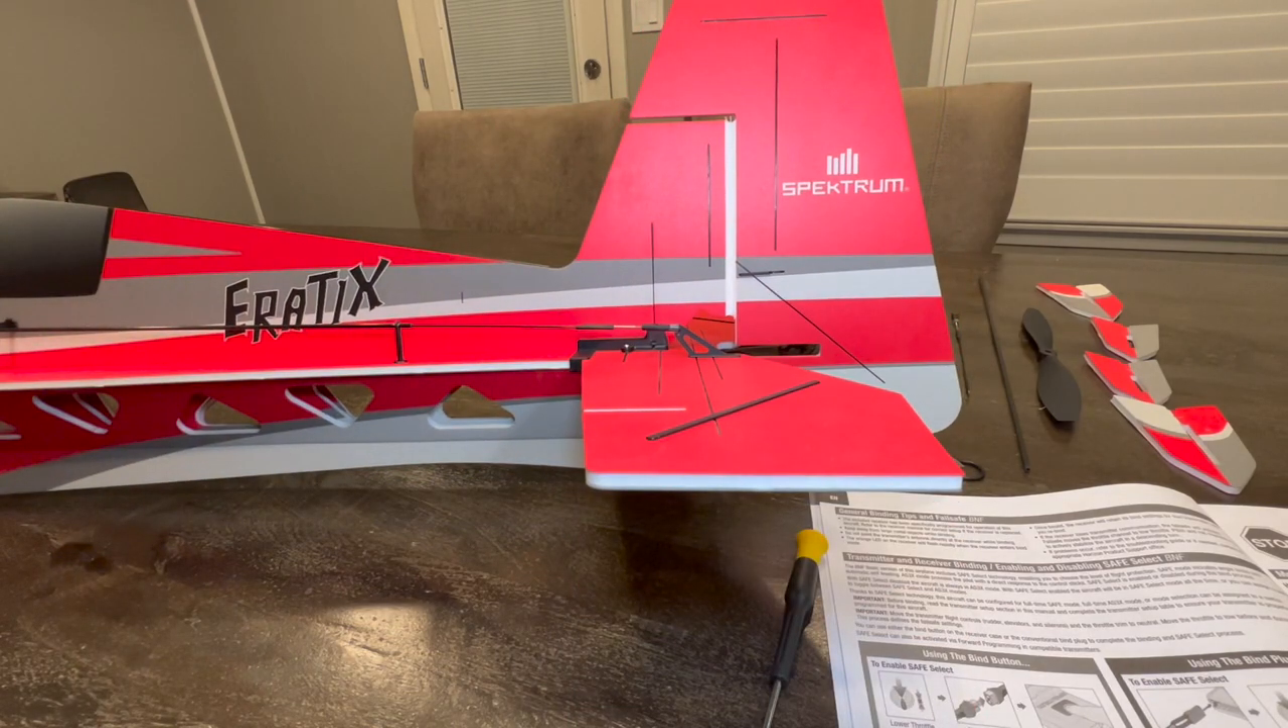Slide that up and get that tubing to capture and now you have a mounted elevator.